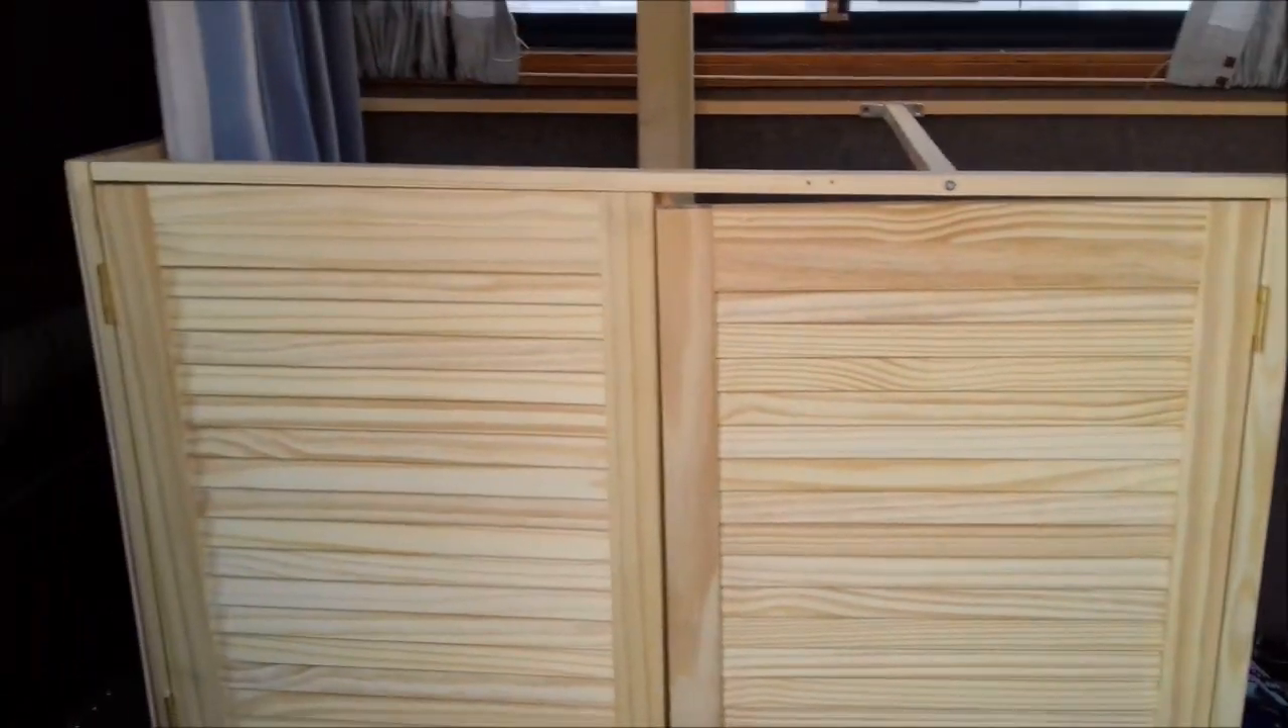Now I've been having loads of problems with these doors. They're not exactly lined up.